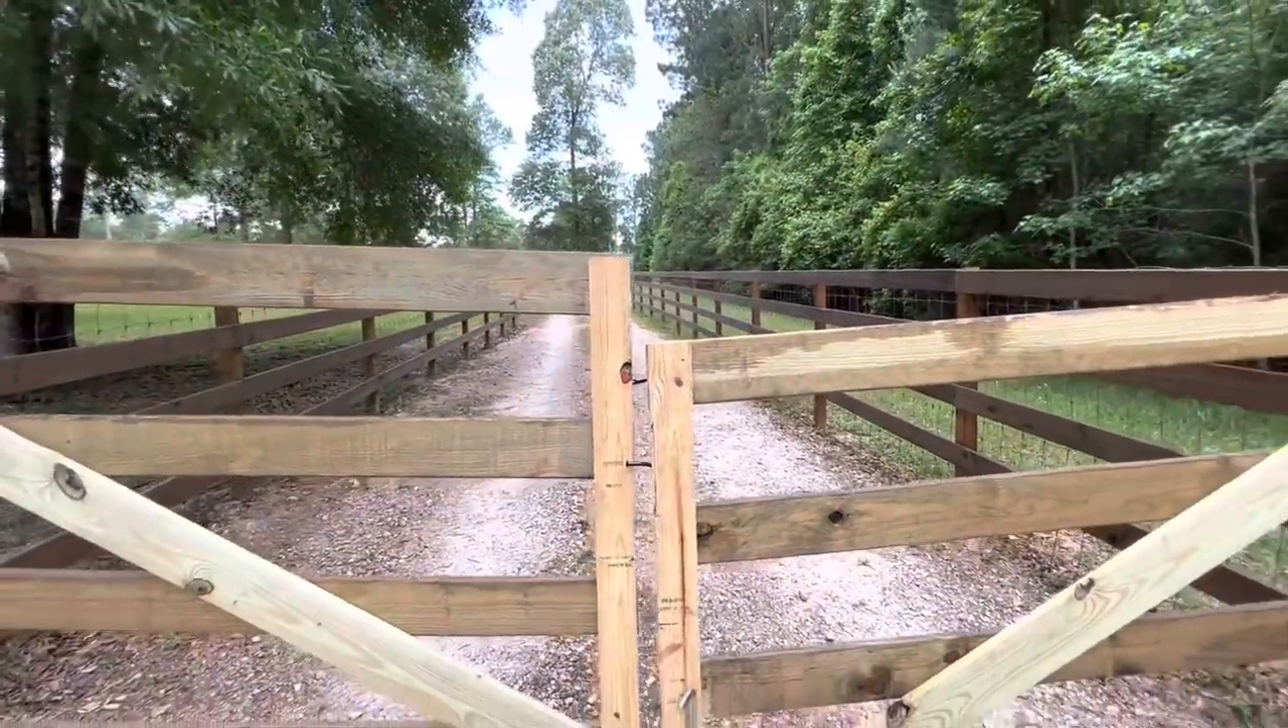Look how much lower That gate hangs Than this gate.